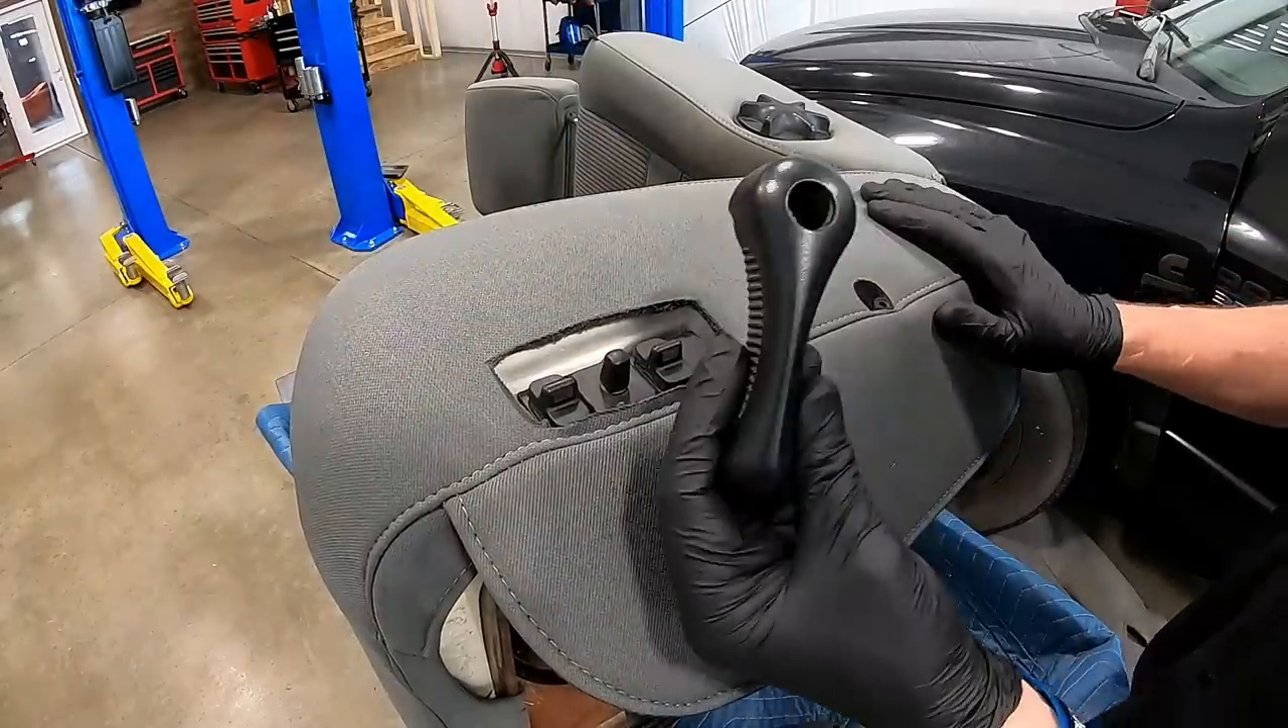So now we've got all of the cover and the cushion attached to the seat frame.